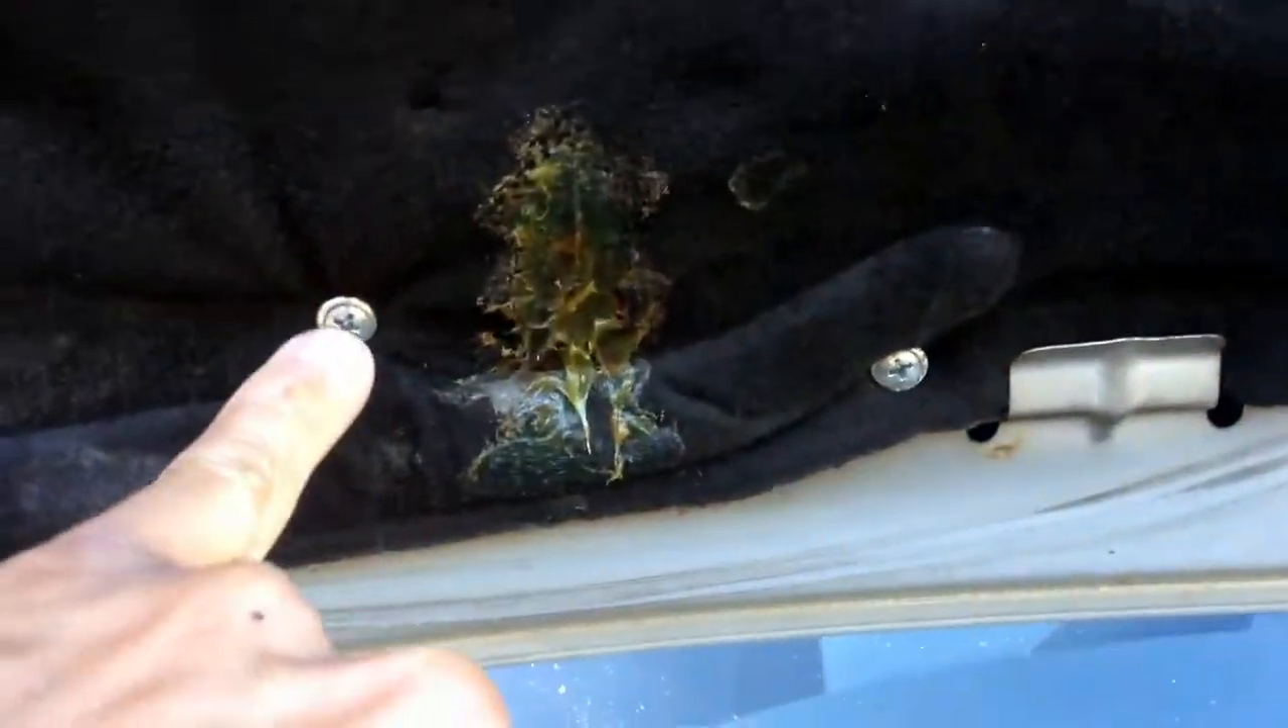J'ai mis deux vis ici pour maintenir contre le capot pour pas que ça tombe de trop.